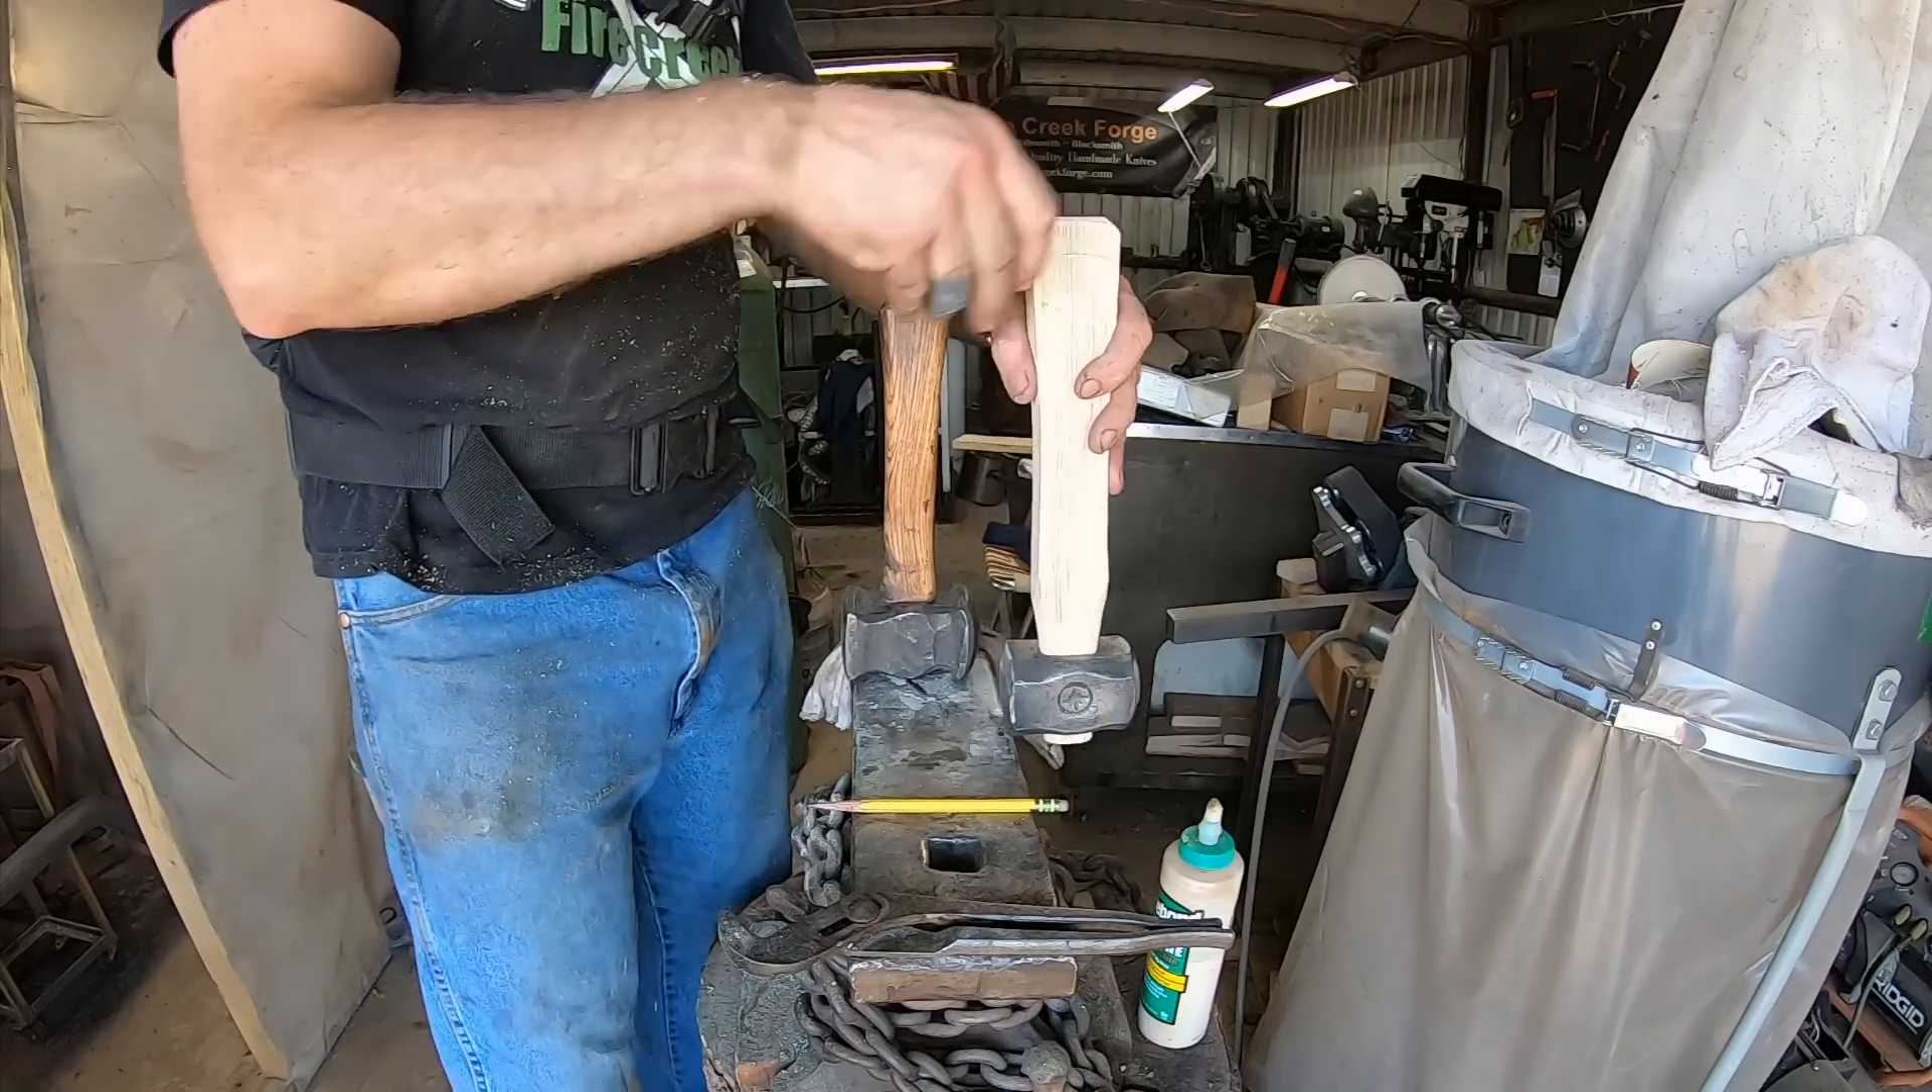So the handle went right on.